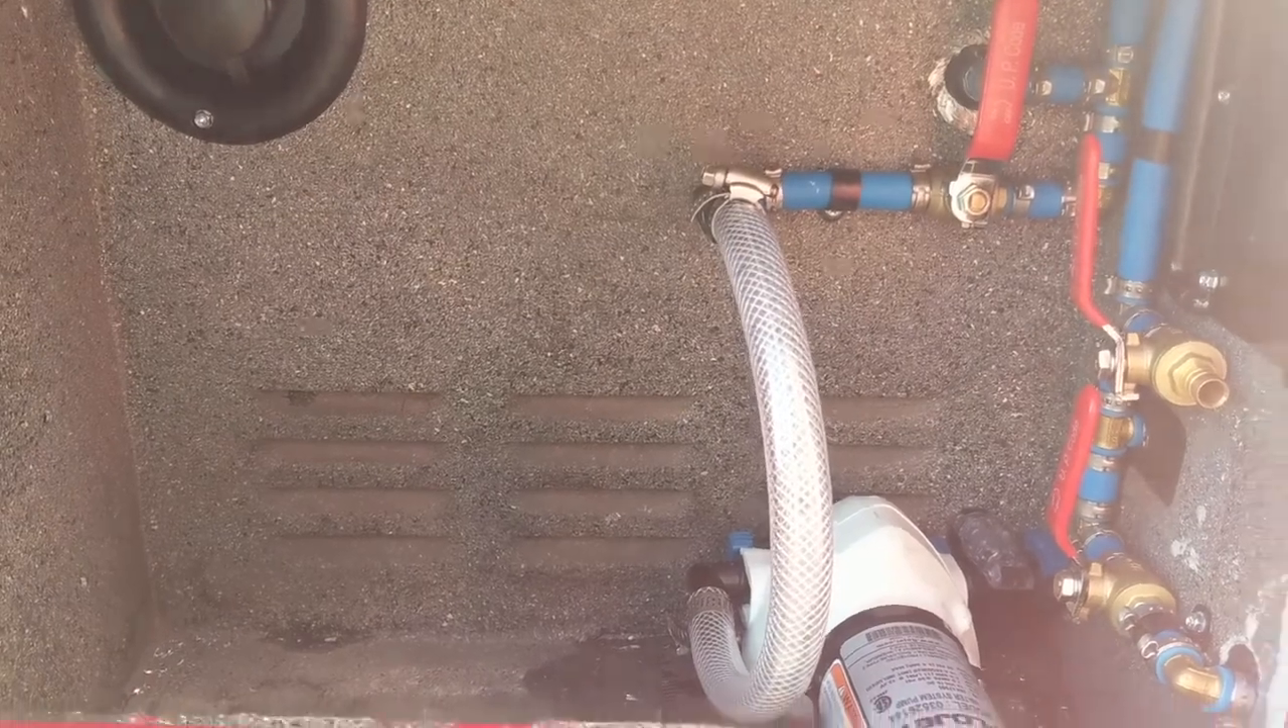I've got the reinforced vinyl tube installed.